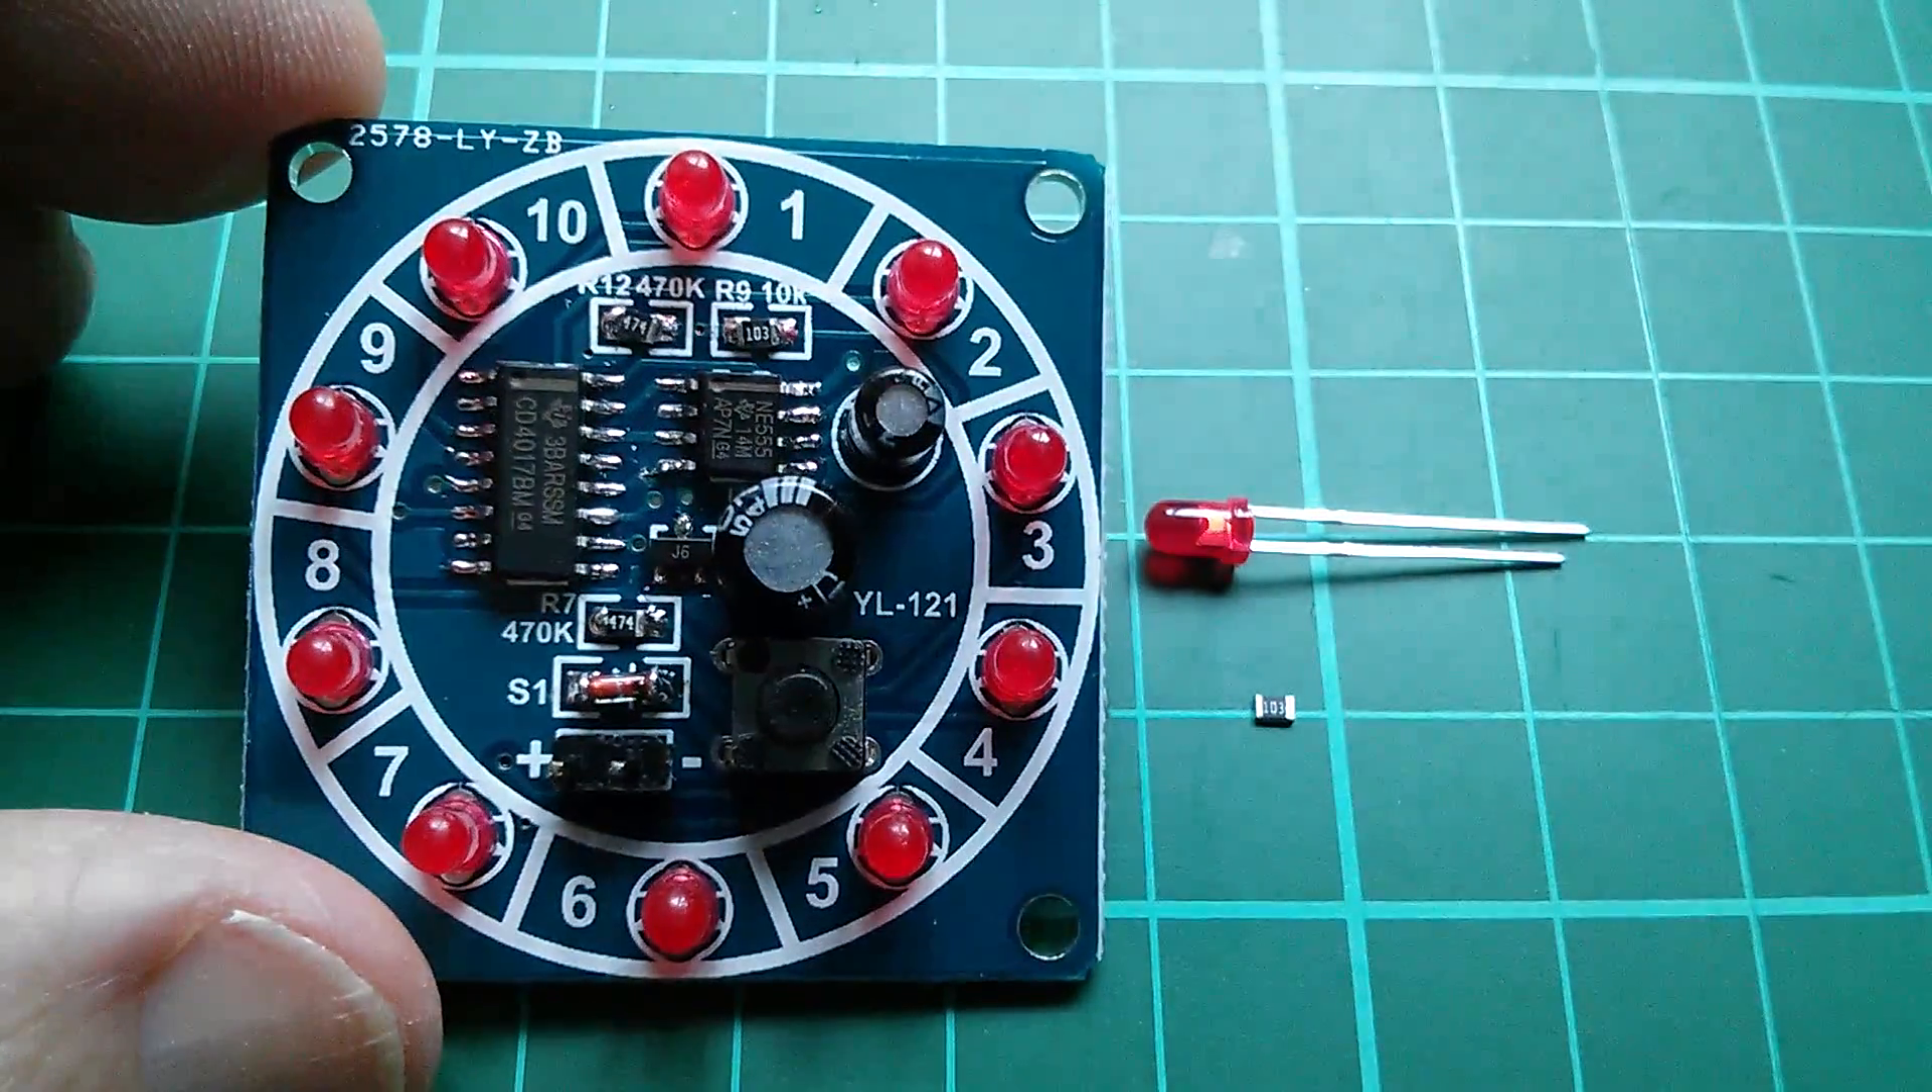So that's it, finished. I've completed the board, all the components, surface mount and through hole. And all the LEDs are on there.